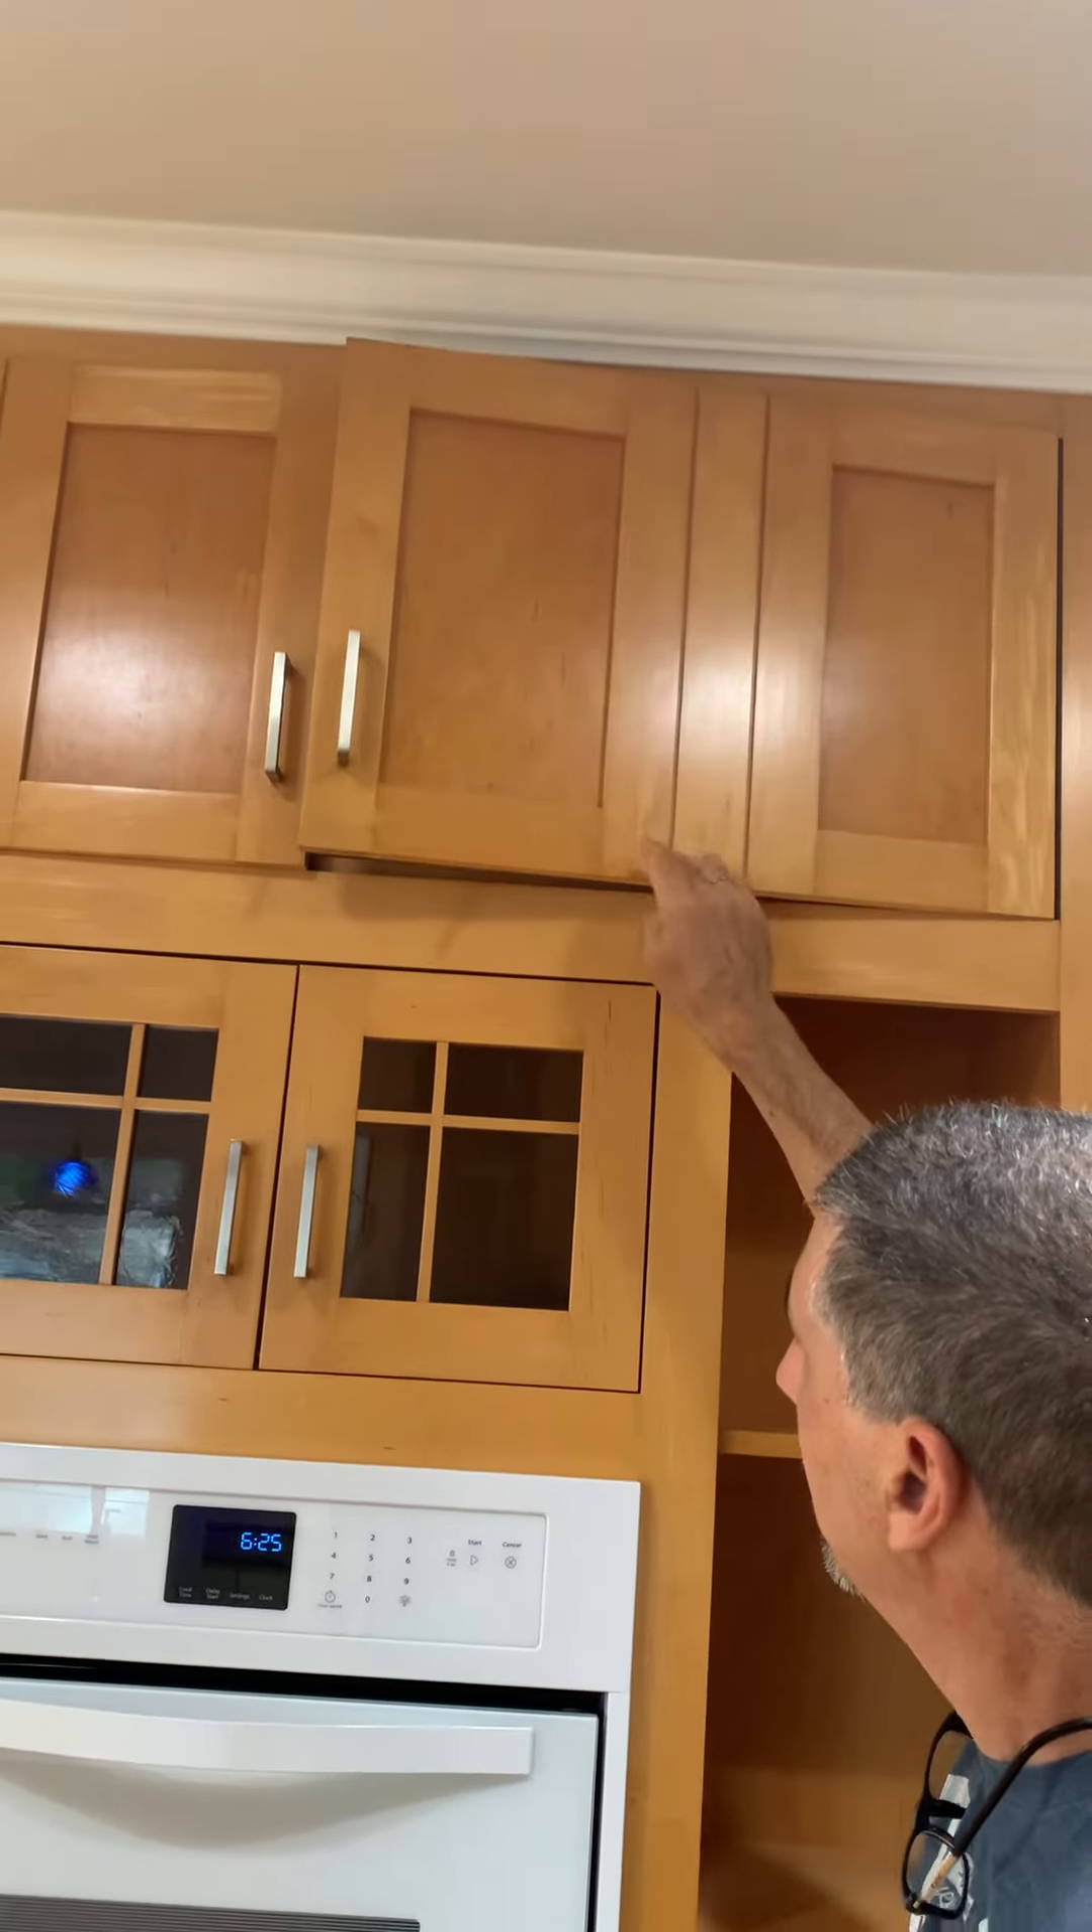Looking at cabinetry, um, we can see that this cabinet above the, uh, wall oven does, it does not close. They are misaligned. So this one, and this one does not close all the way either. There's just misalignment there.